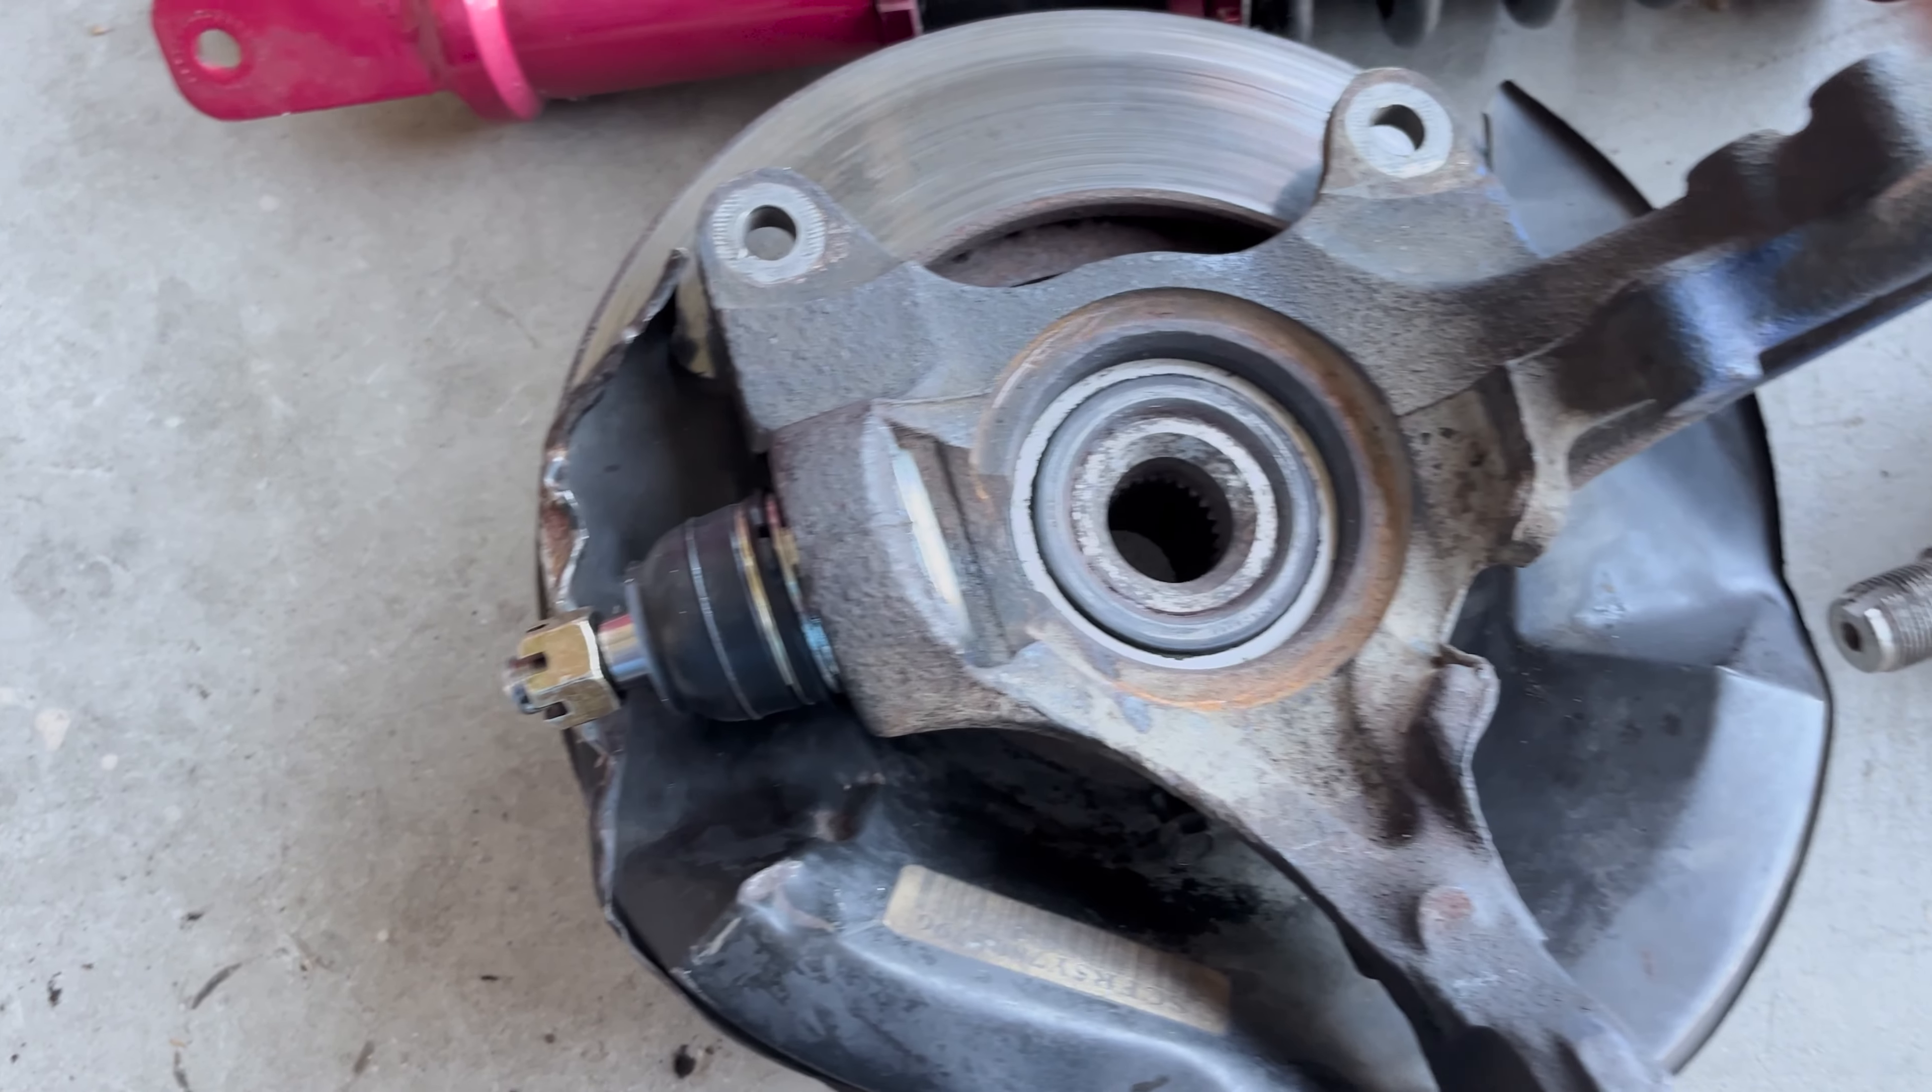The new ball joint is pressed in.